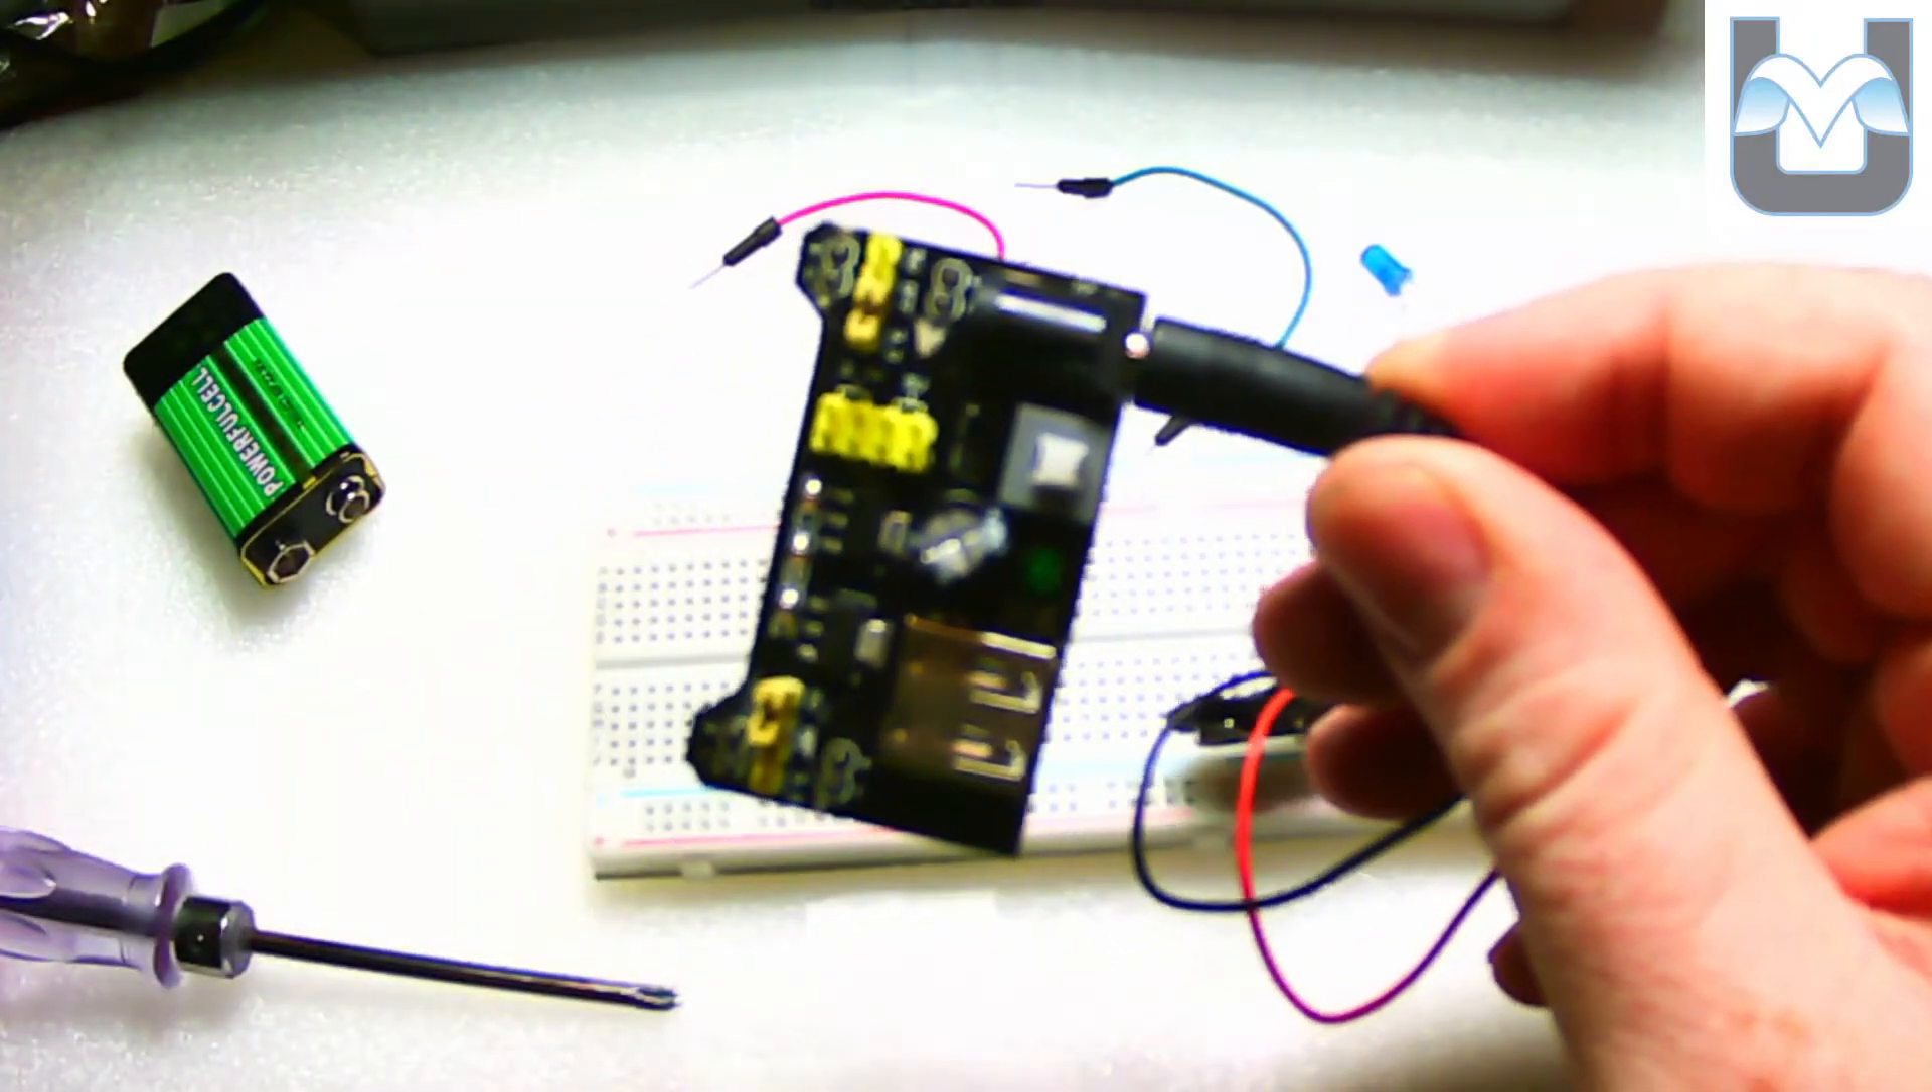And this end is a barrel plug, and it fits nicely into our last part, which is our actual breadboard power source.